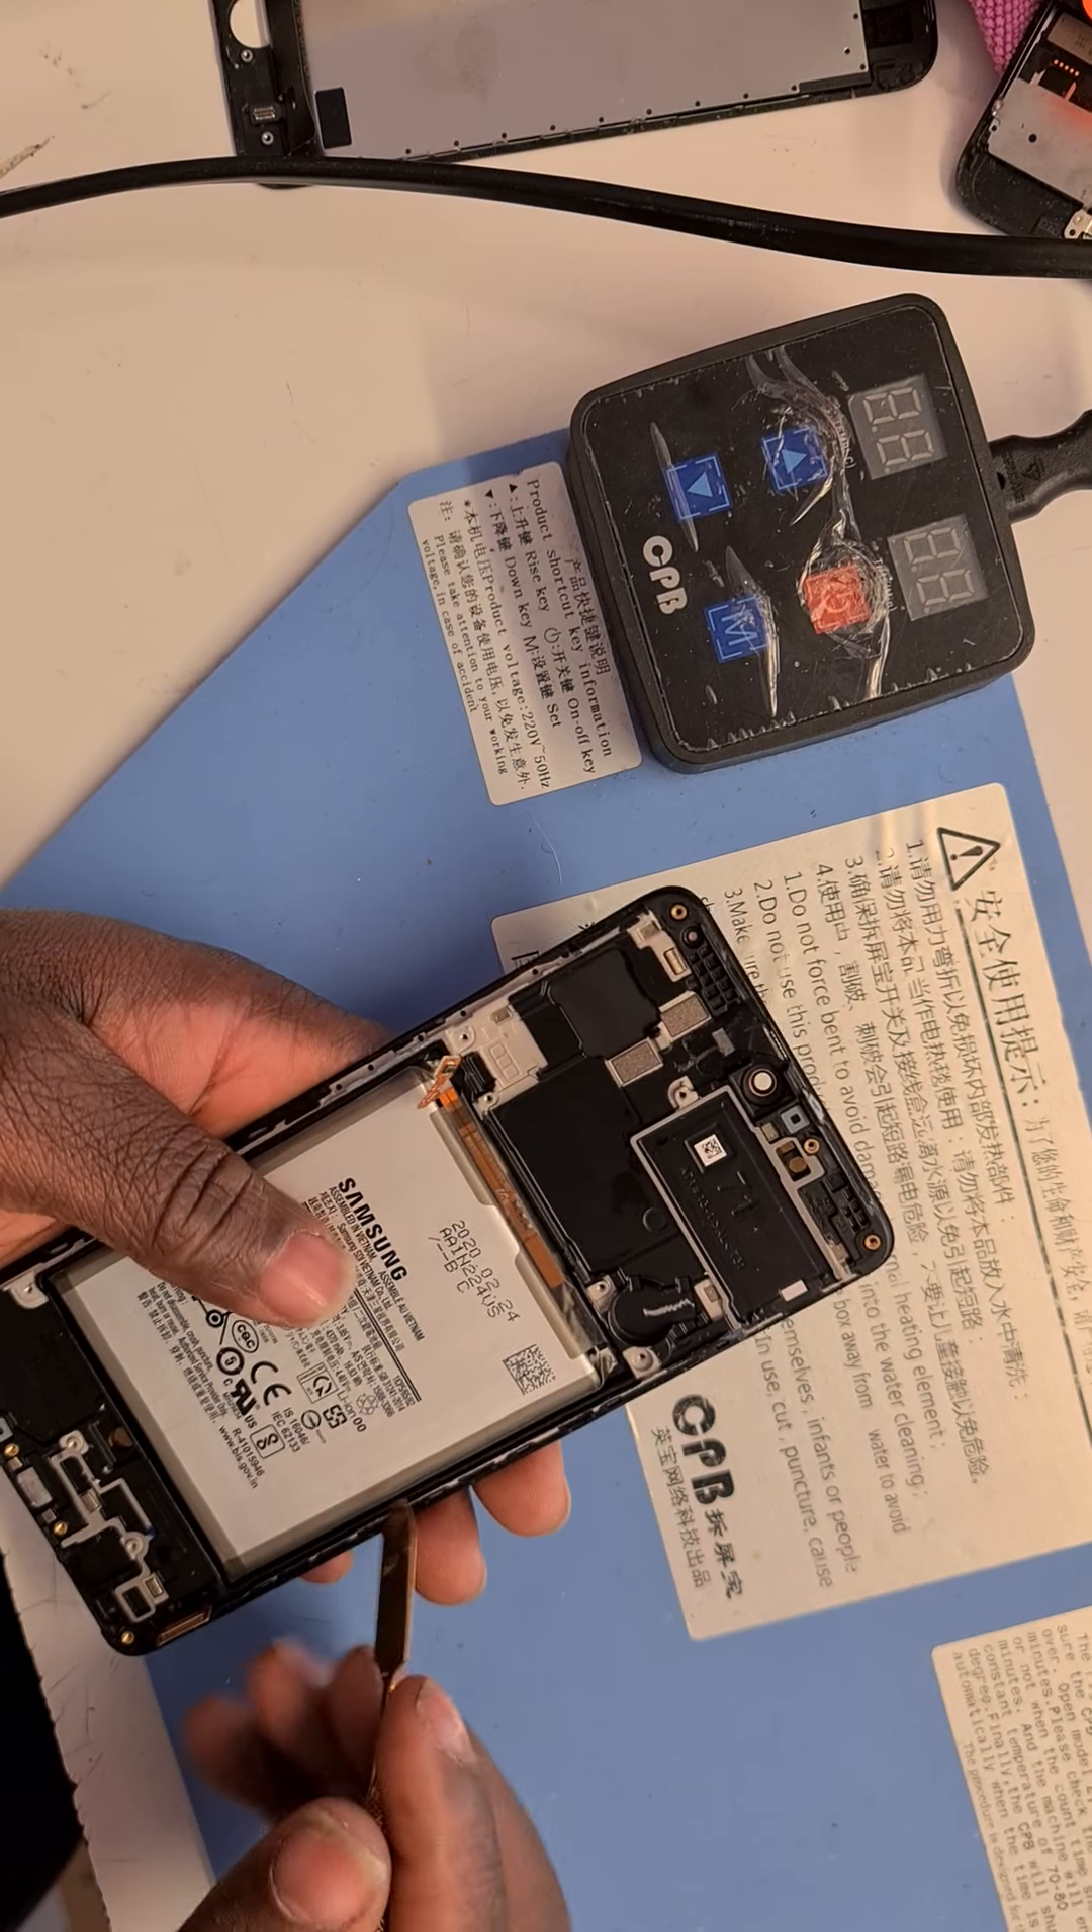Now I am left with only the battery to remove.